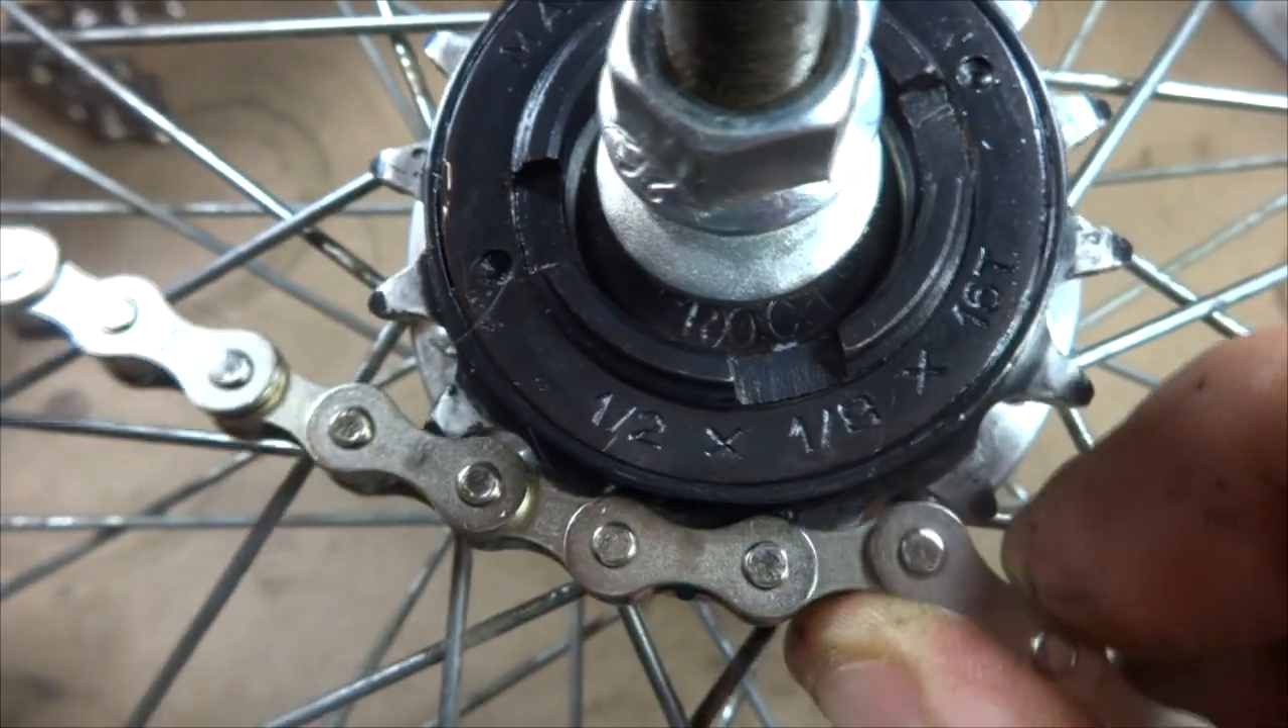Now this is the half inch by one-eighth inch chain and it fits cleanly over the teeth like that.